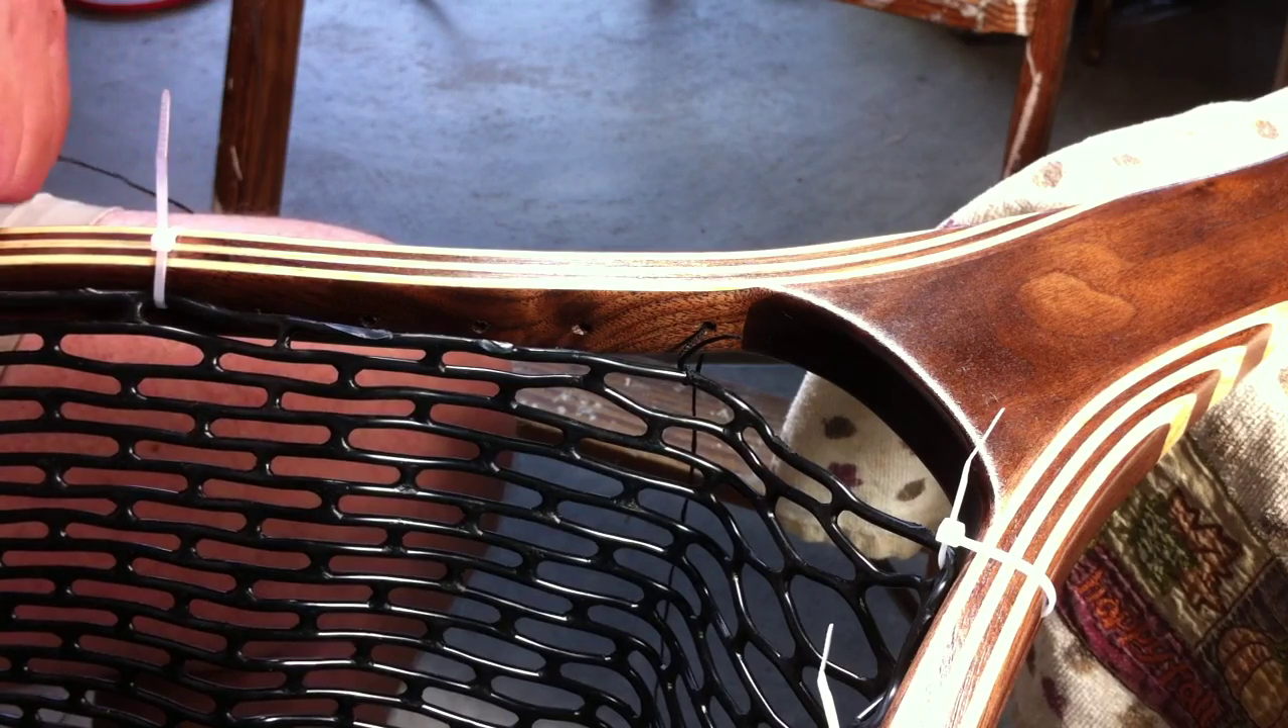Um, I got the hoop or the net mostly secure with these wire ties going around. I get them every third hole or so, uh, holding it on there.